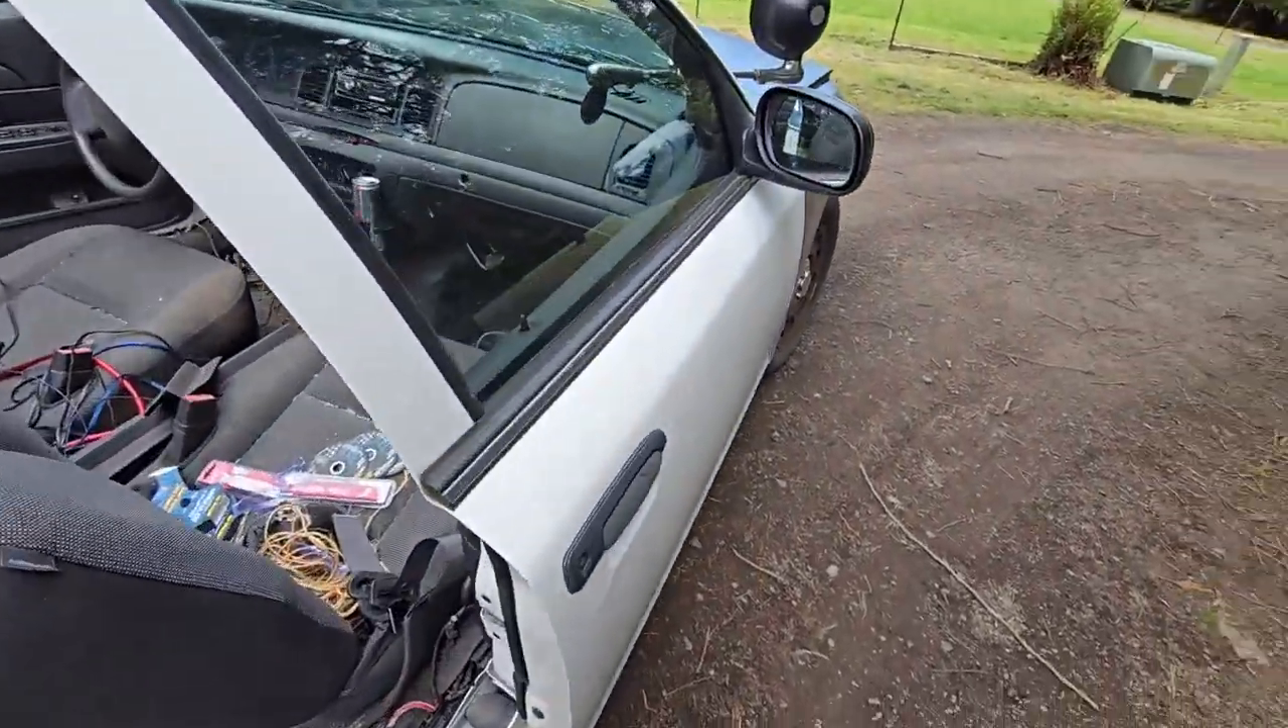And there is the body cut off. I've got to pull the doors still.